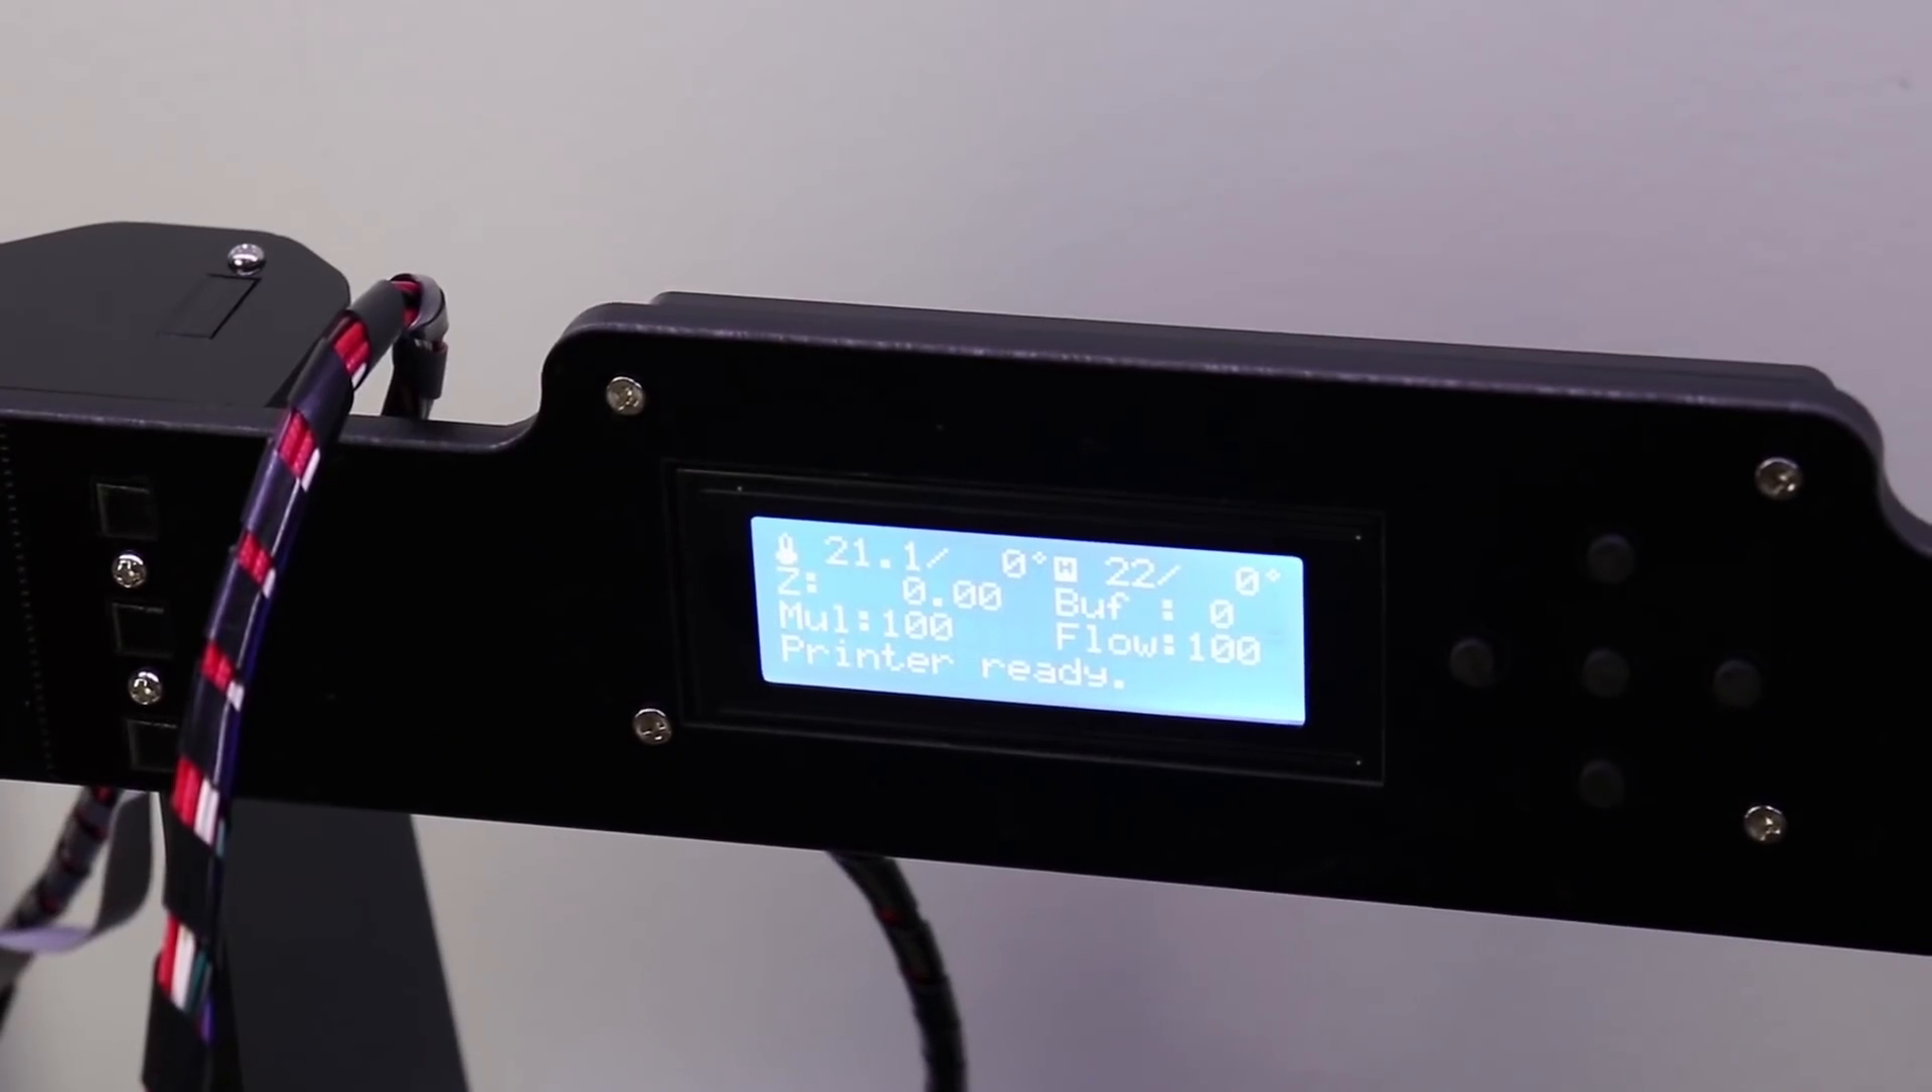Next I installed the LCD display and button panel in the top plate of the machine.